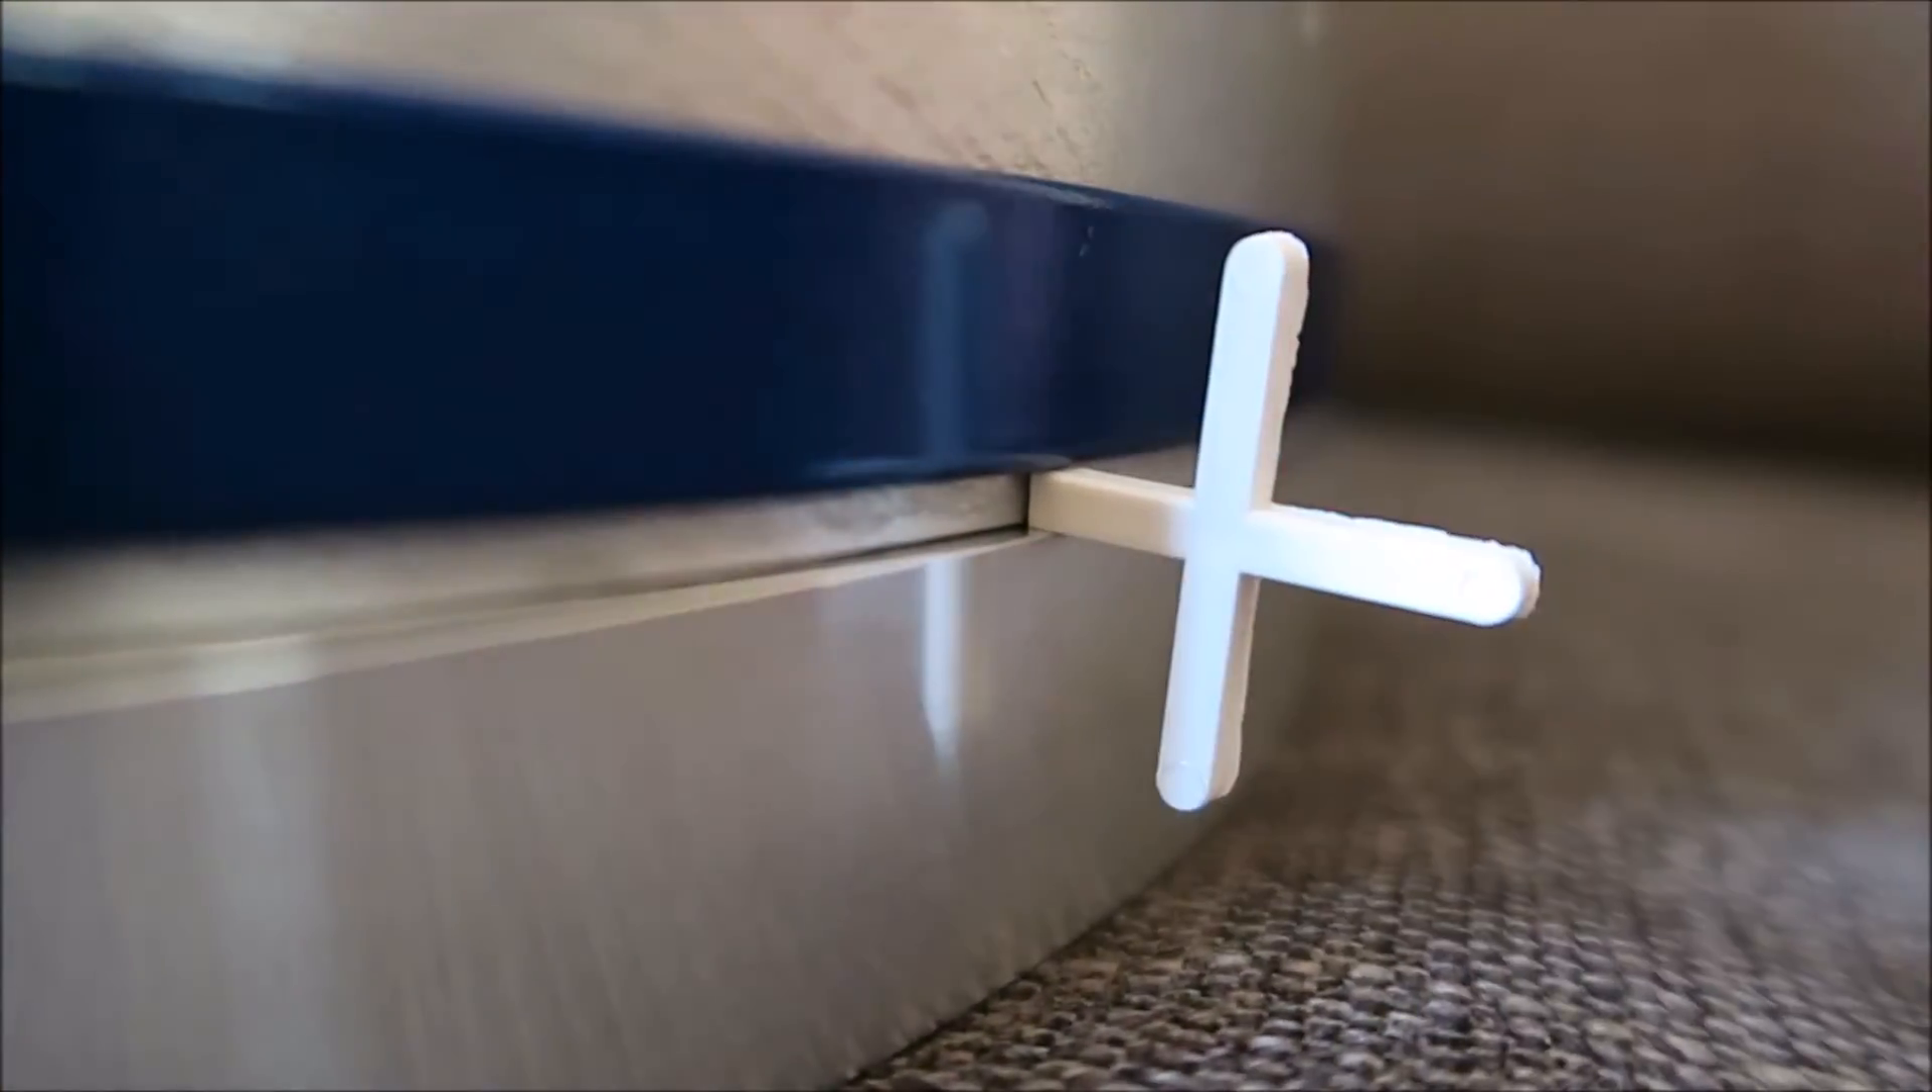The tile spacers don't hold in place because of the rounded edges. So by cutting one of the edges off so it's nice and flat, it wedges in nicely.